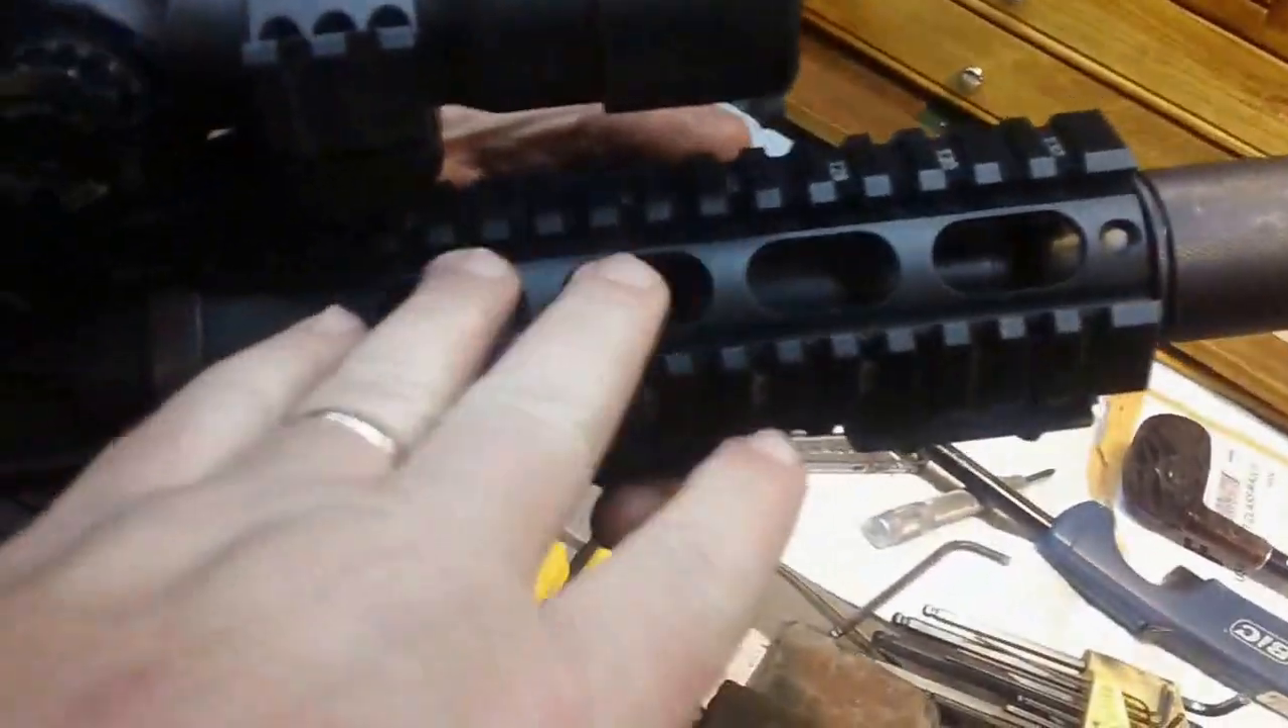And we've got the whole rail back on.